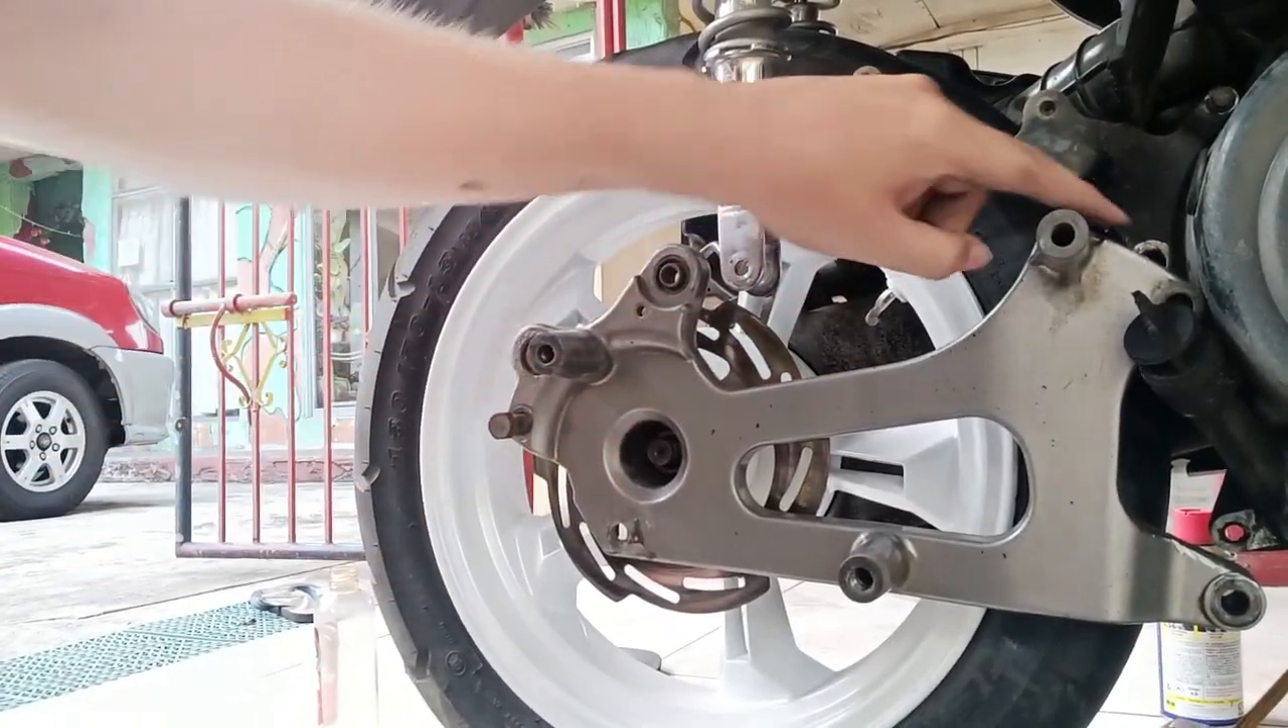Nakasalpak na natin yung swing arm.